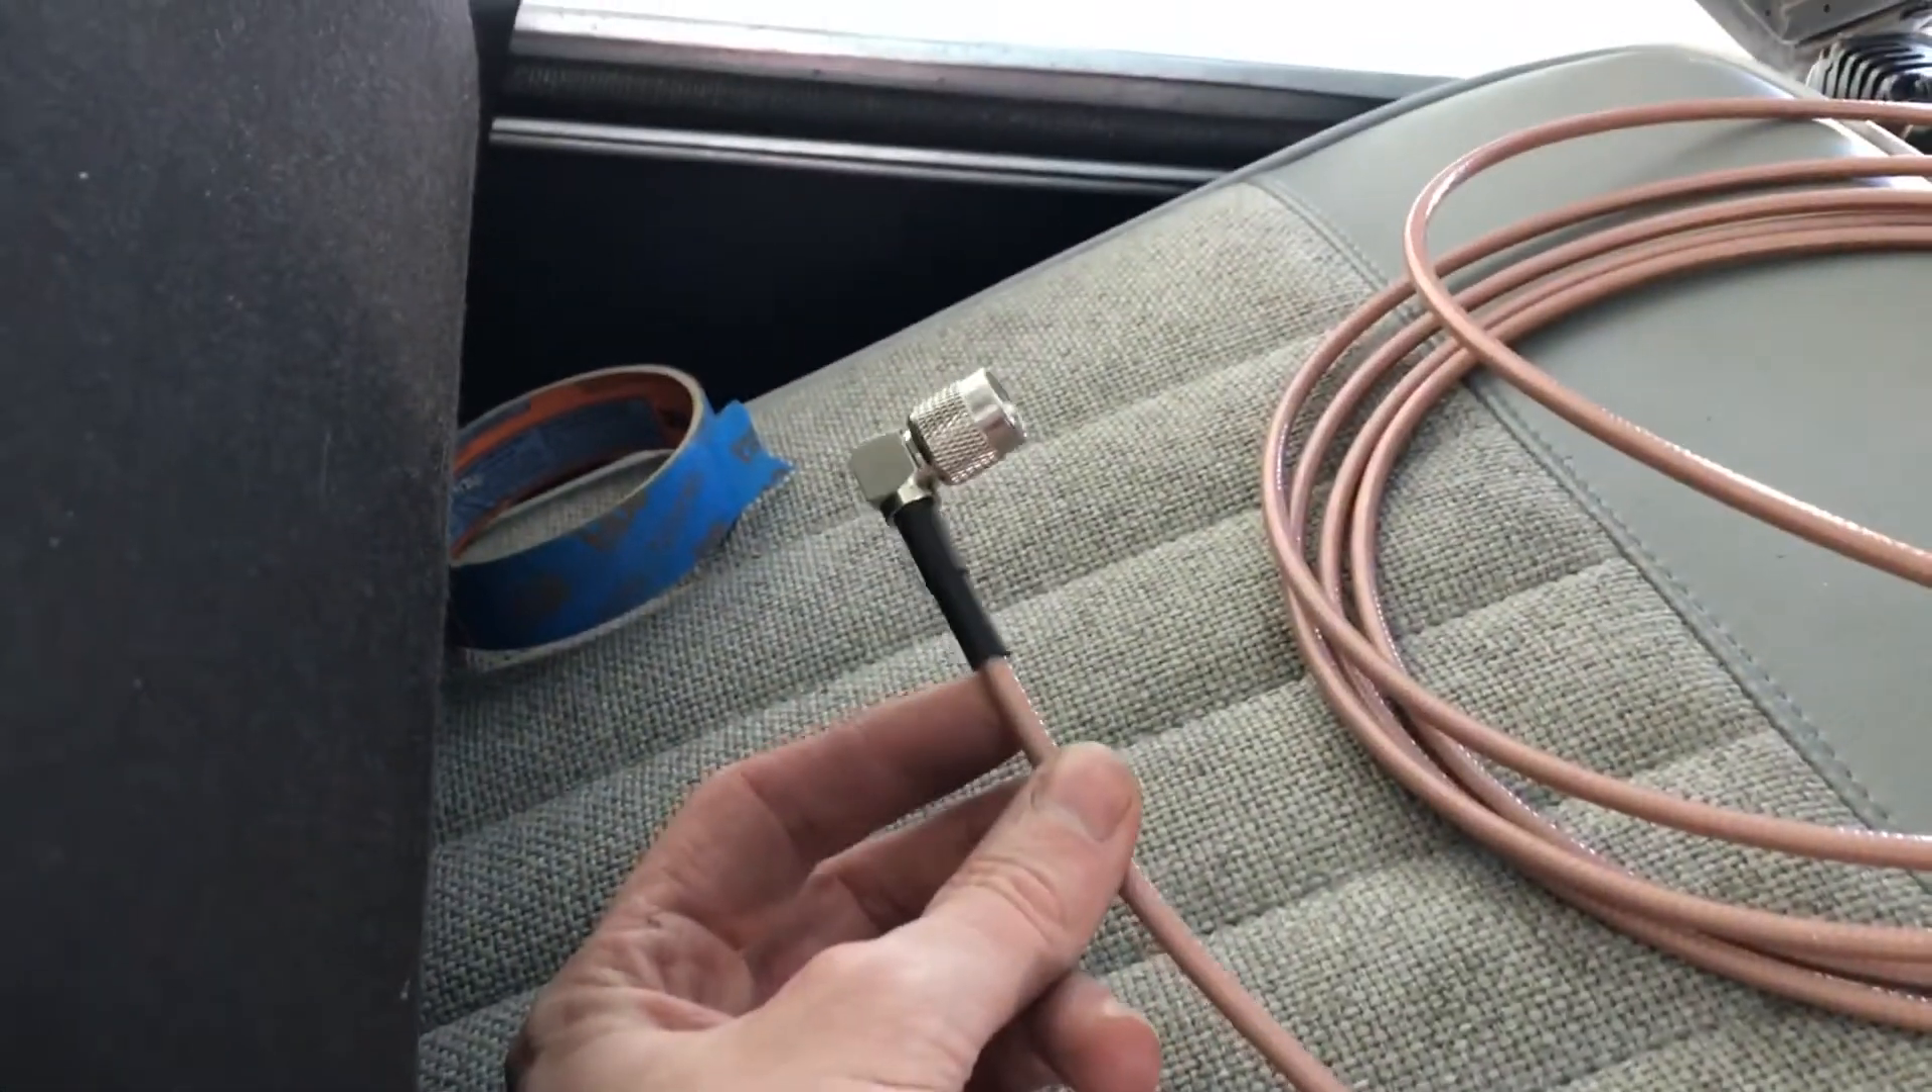I'm working on getting the antenna routed with the GPS unit. Got the one end terminated already with the 90. That will be the one under the dash.